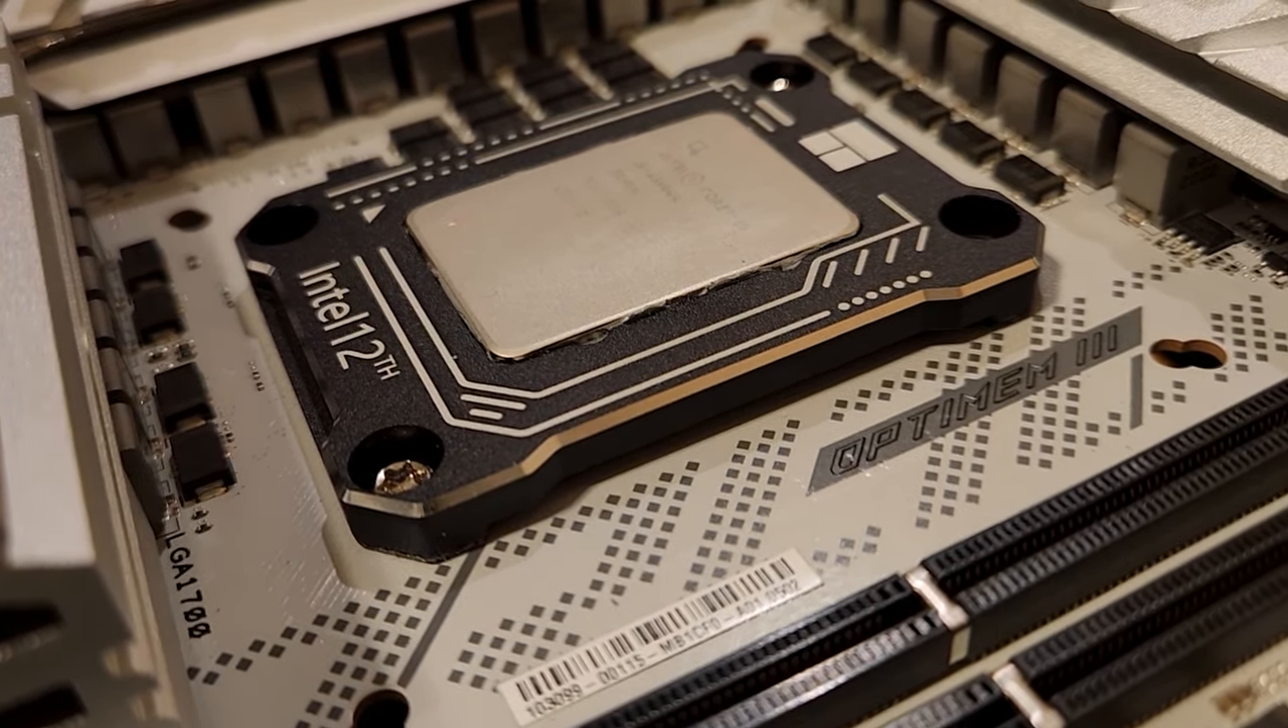Alright, now we've got the chip in place.